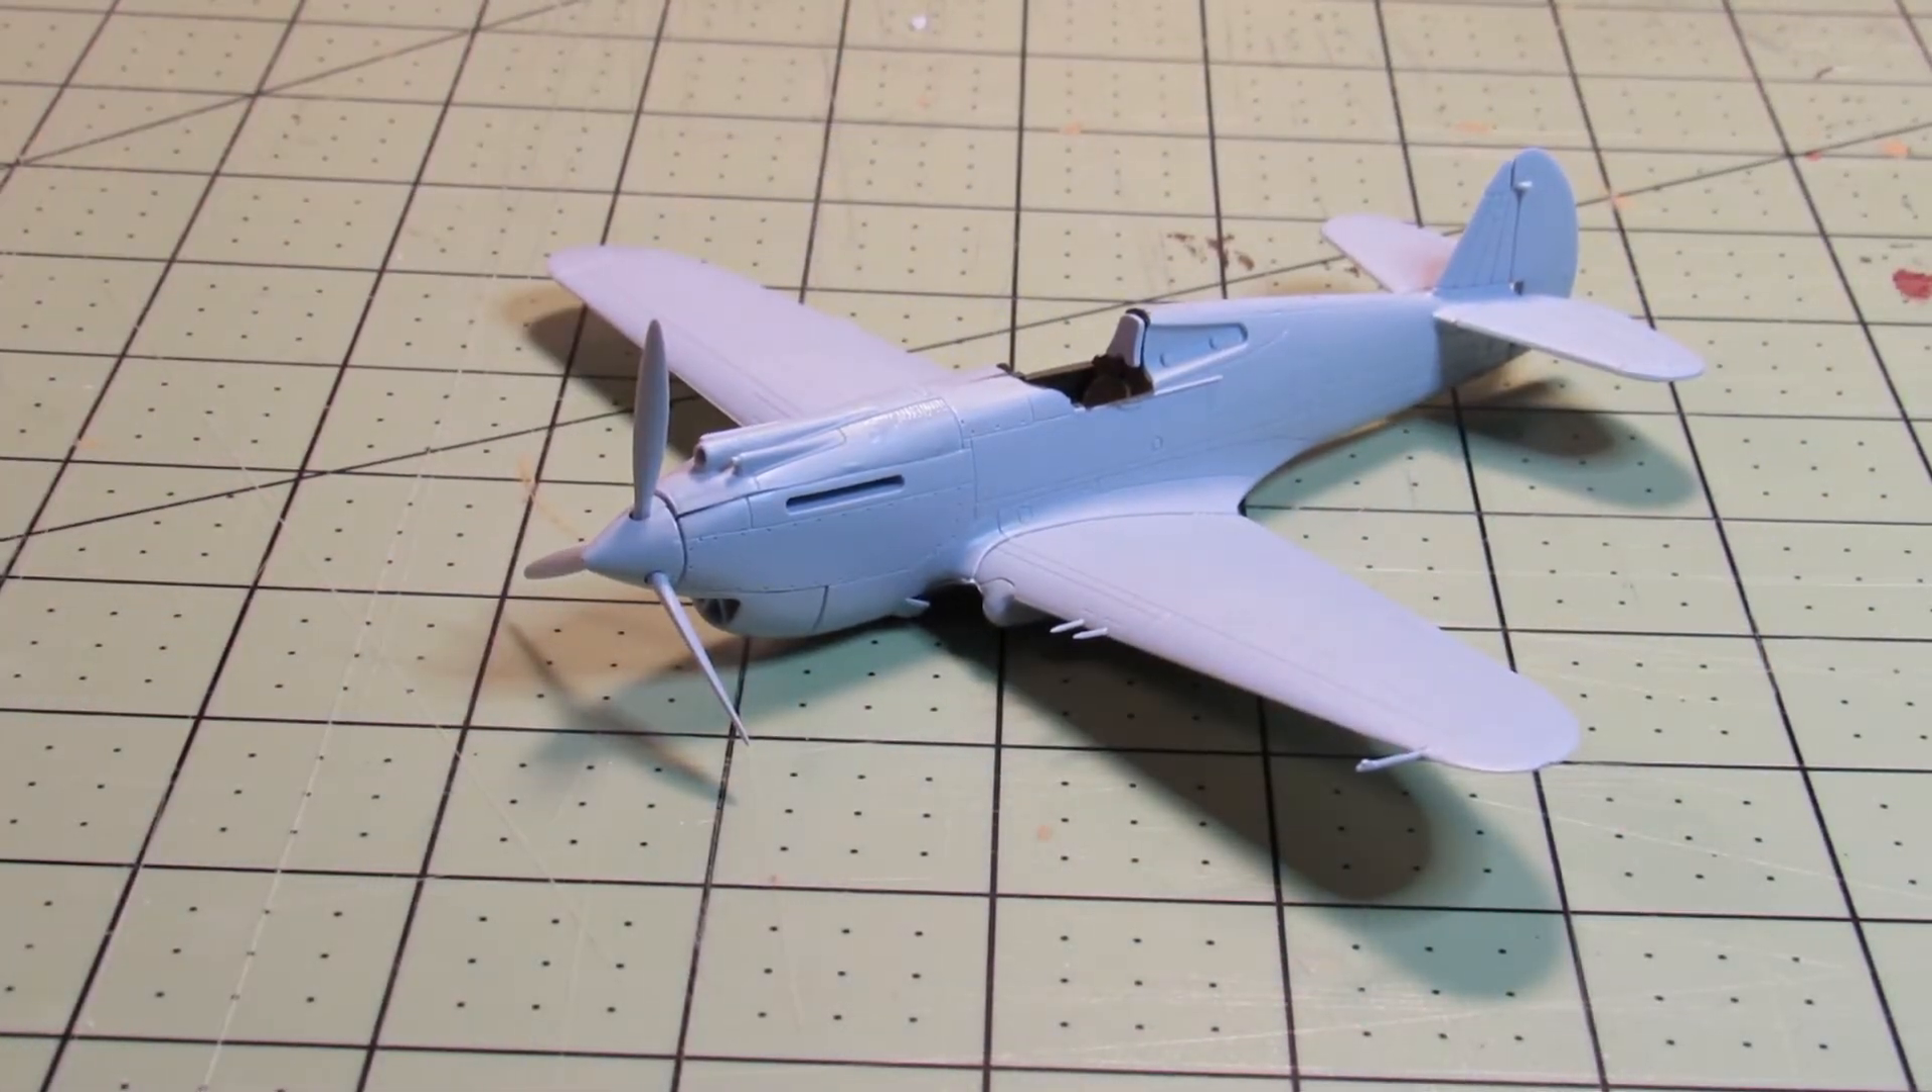And I haven't done the pilot yet. I haven't attached the cockpit glass because I'm going to do that after I've painted the whole thing.